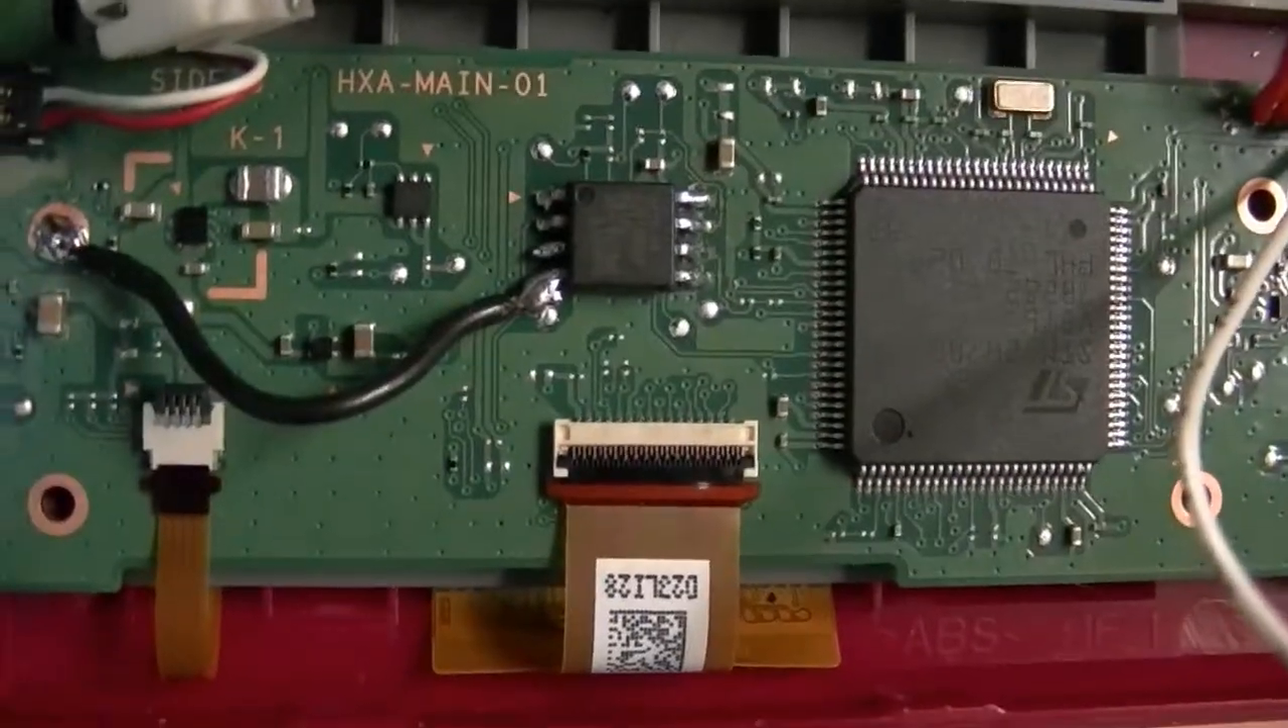So I just put the jumper wire to the ground where it needed to go and there is my new chip soldered onto the board where I cut it off.